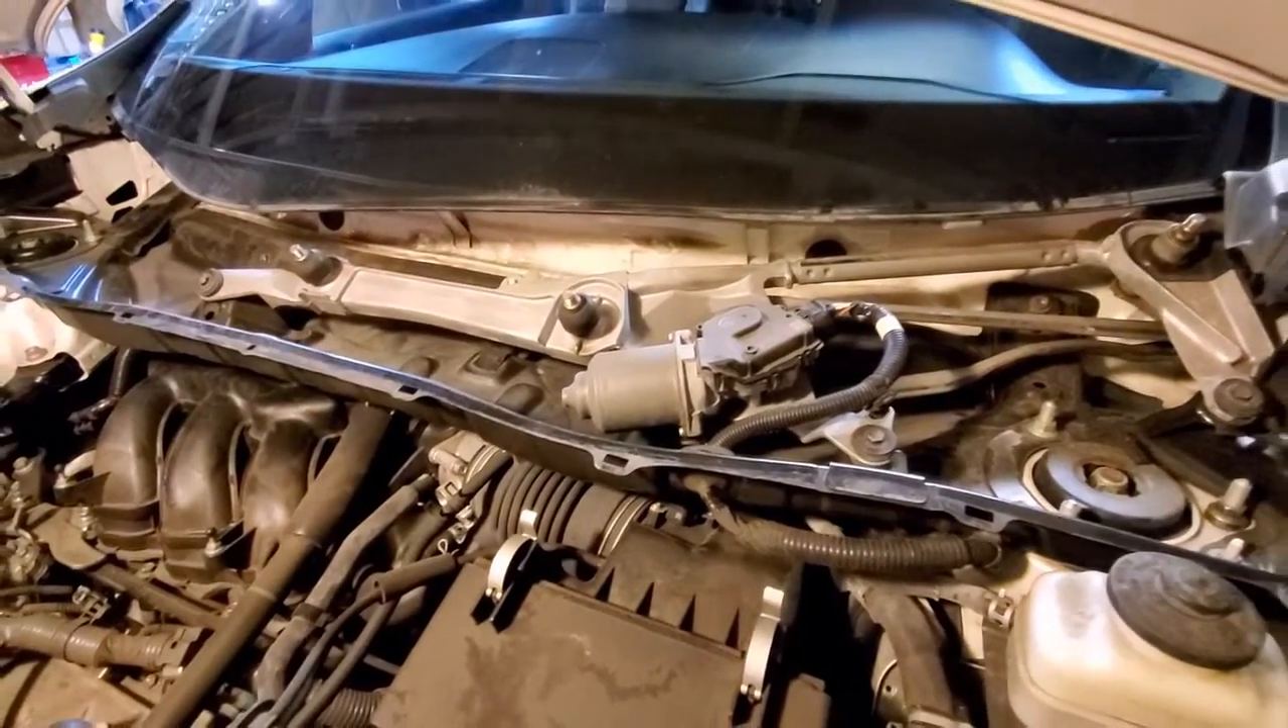Okay, now that I take out the top cover for this panel, you can see the motor for the wiper.